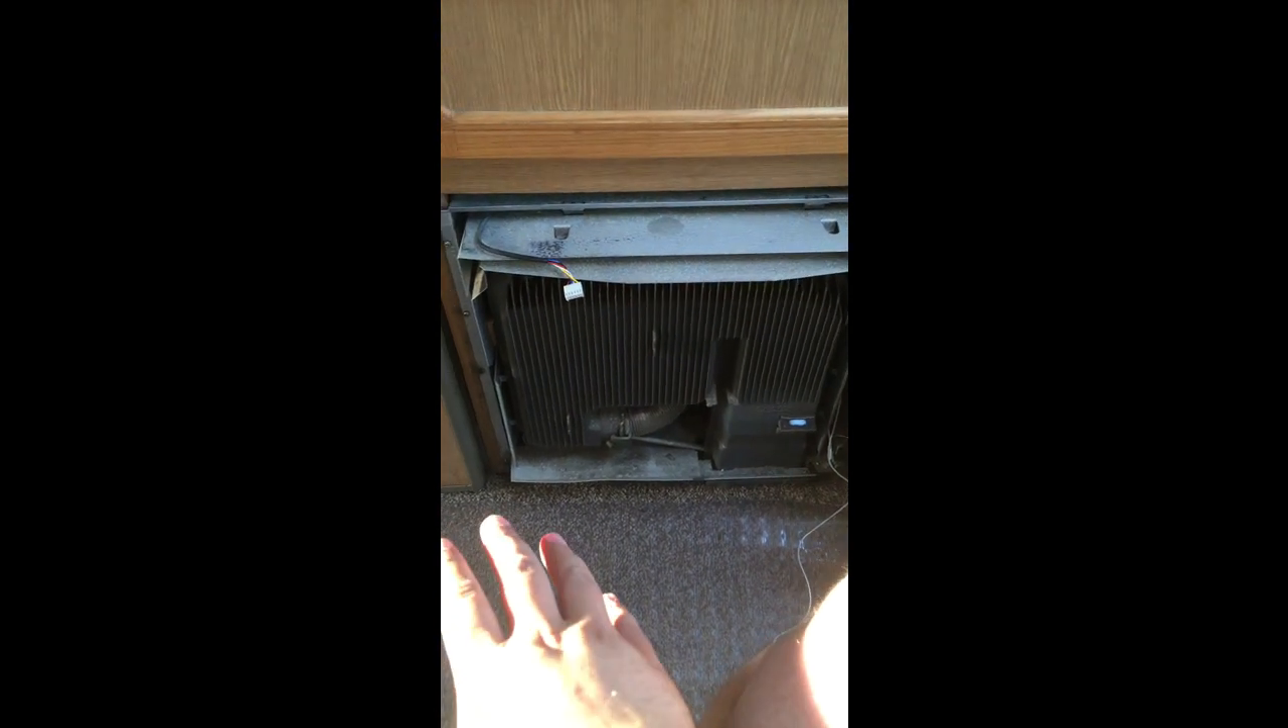Right, so you join me now with the front of the heater taken off.